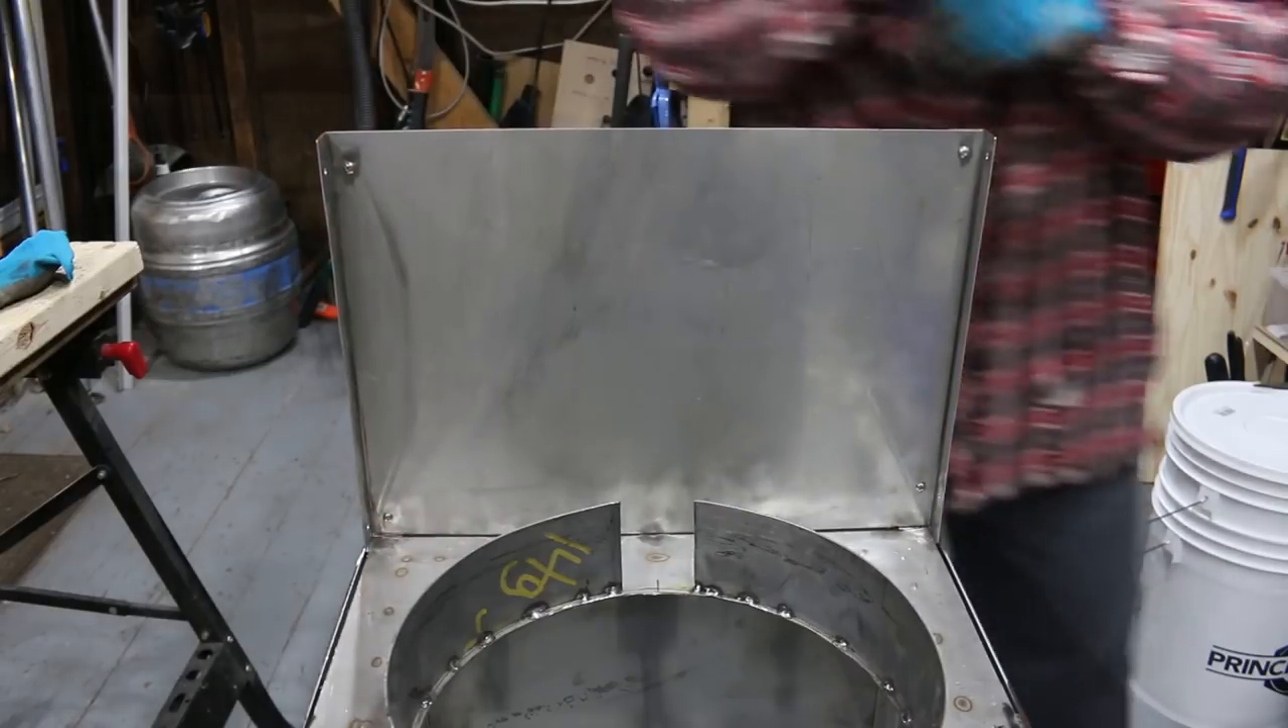And then you can see here the test fit of the back panel.